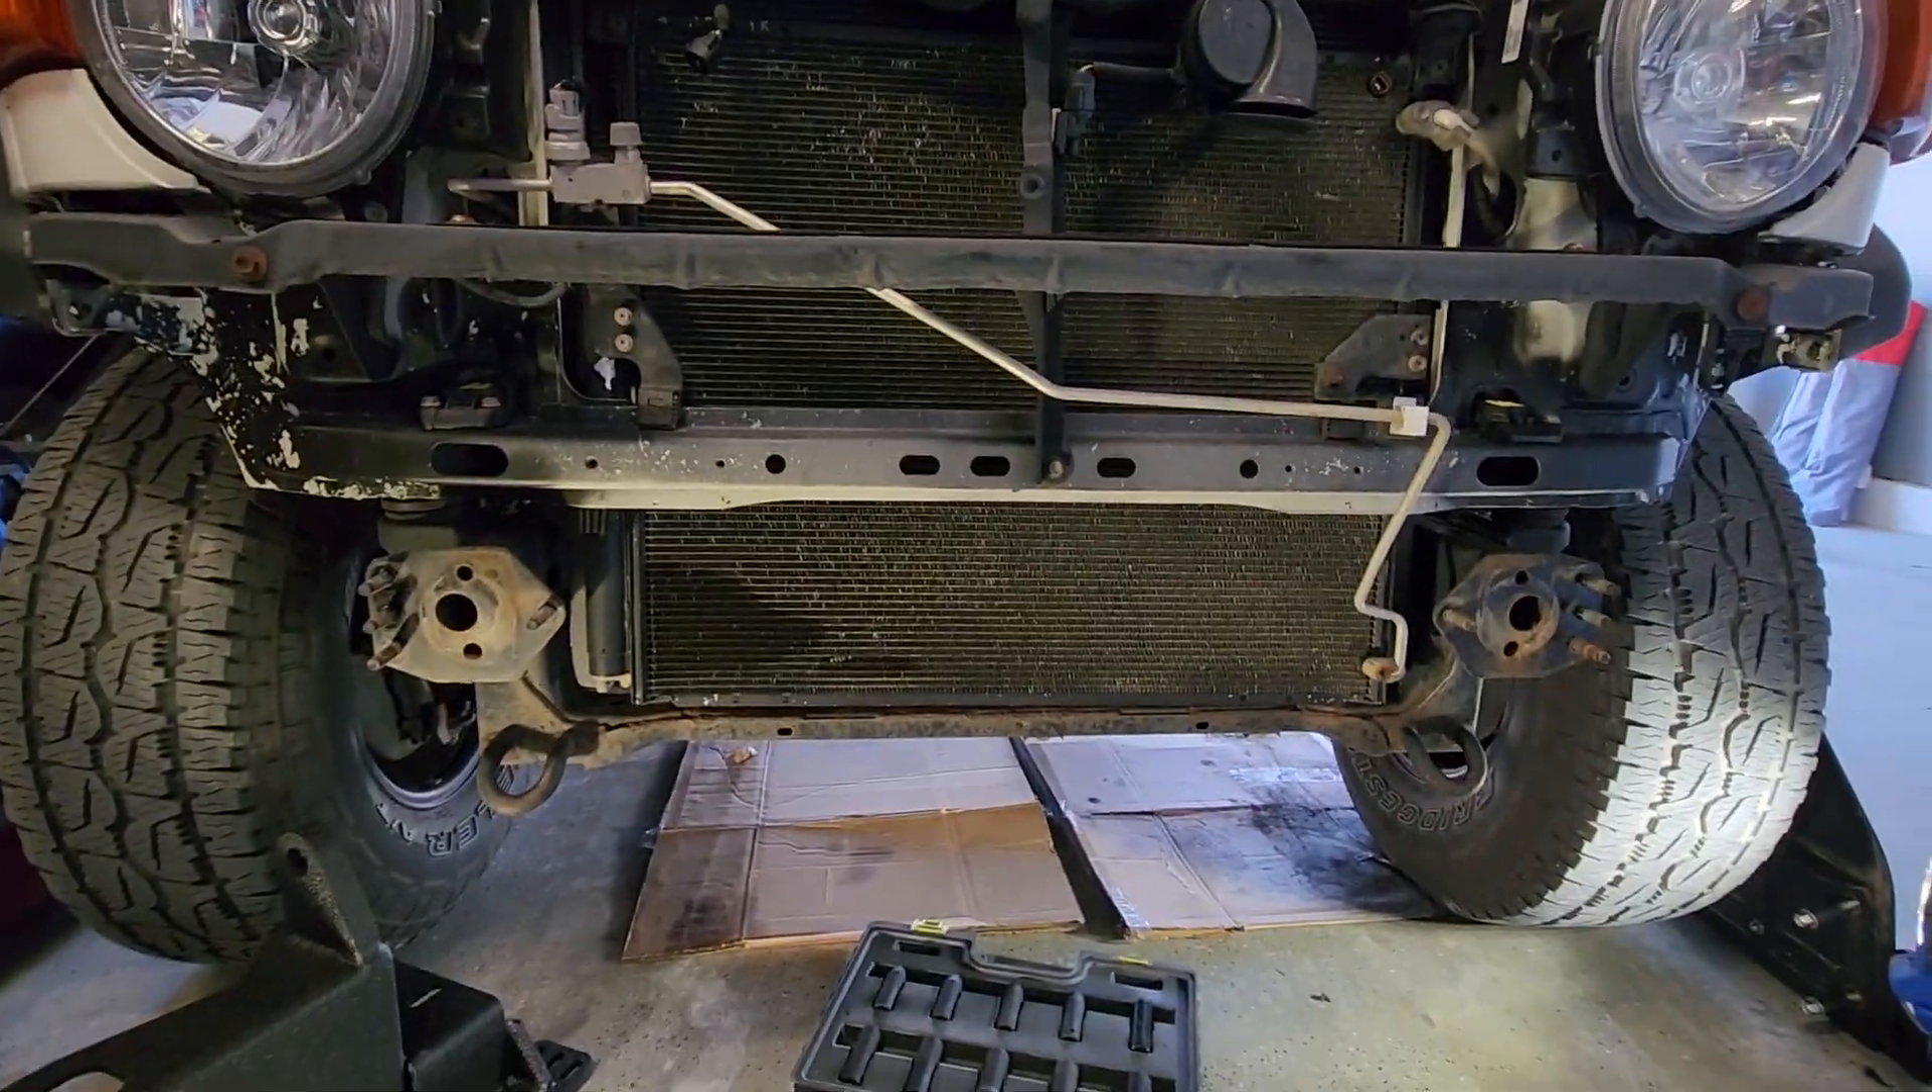Okay, so there it is so far, grill and old front bumper off.